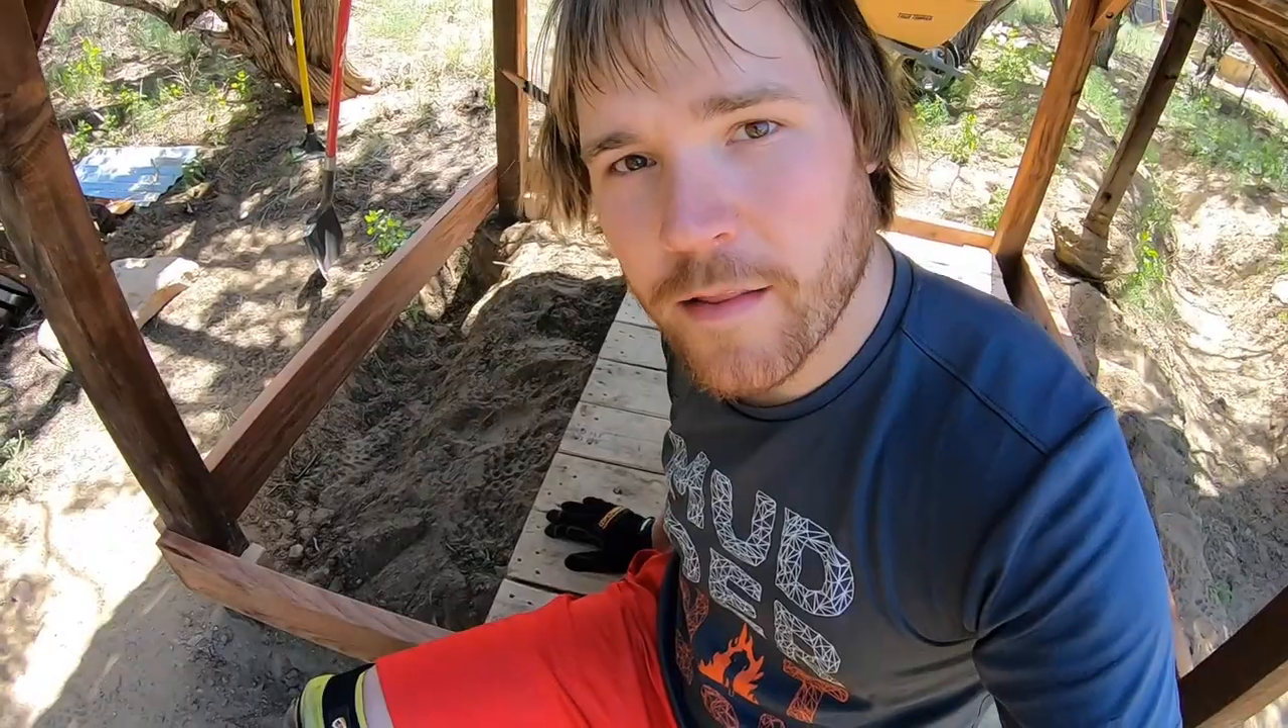I didn't account for the pallet not being wide enough to completely fill this entire space.